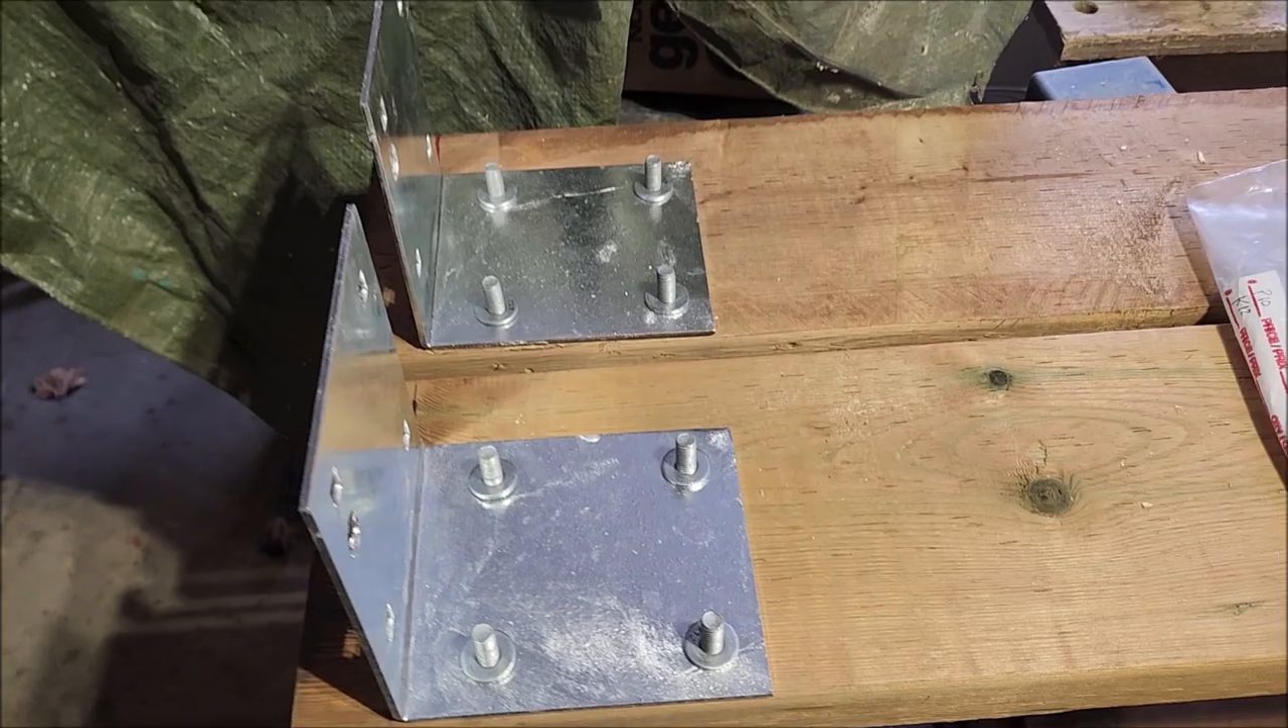I've got the brackets in place with the bolts coming through. I've got washers on them.